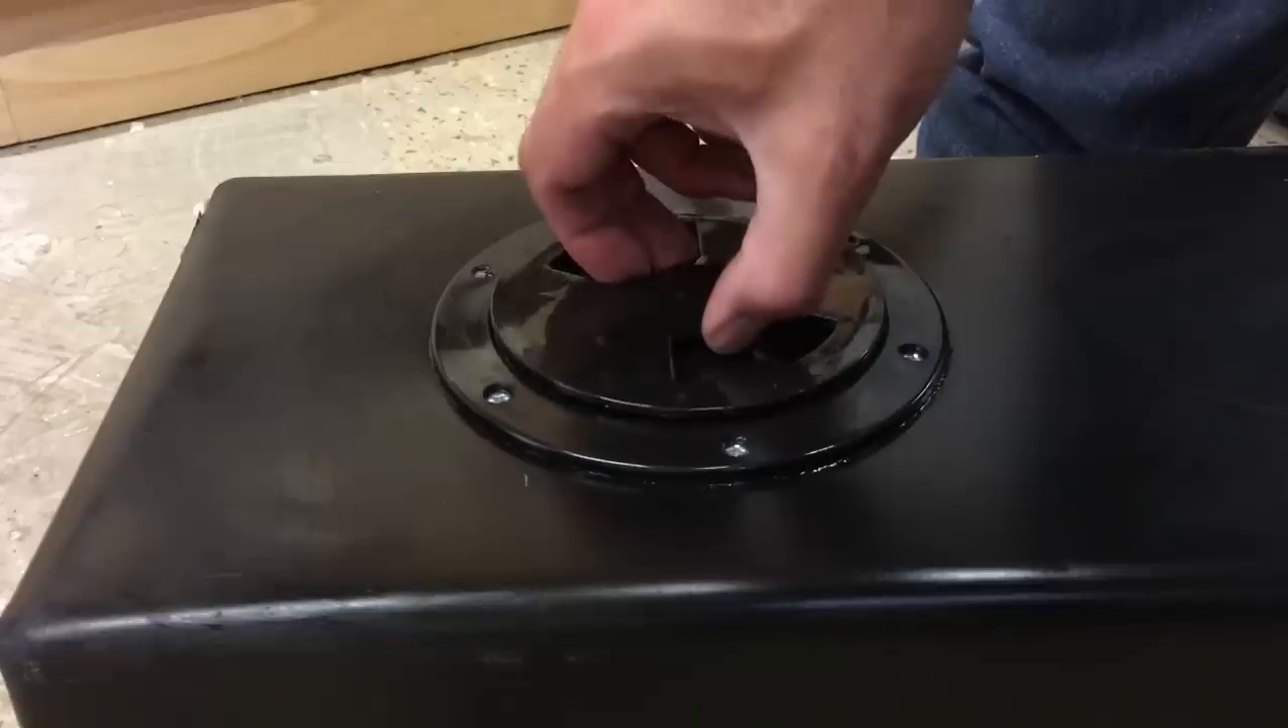That's the flange secured with some stainless steel screws.